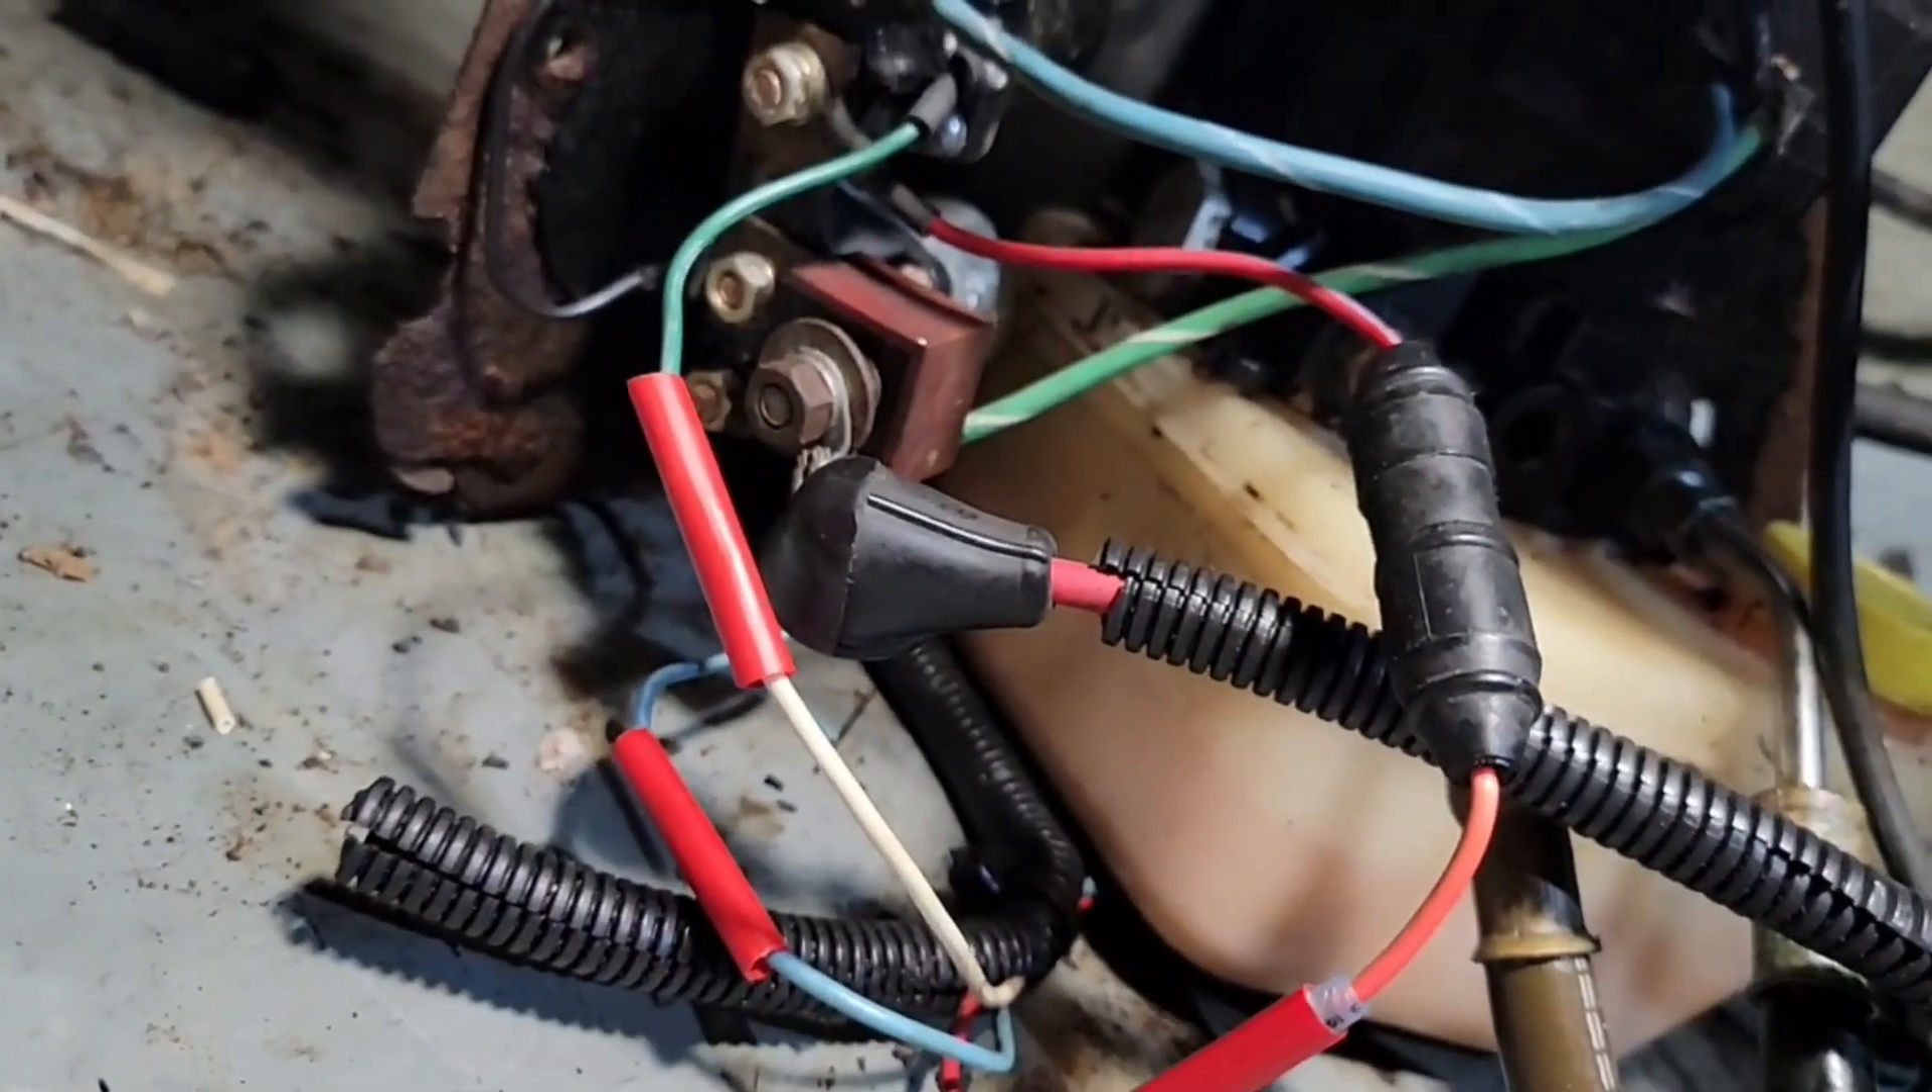Here's the three wires I've got heat shrink on them.